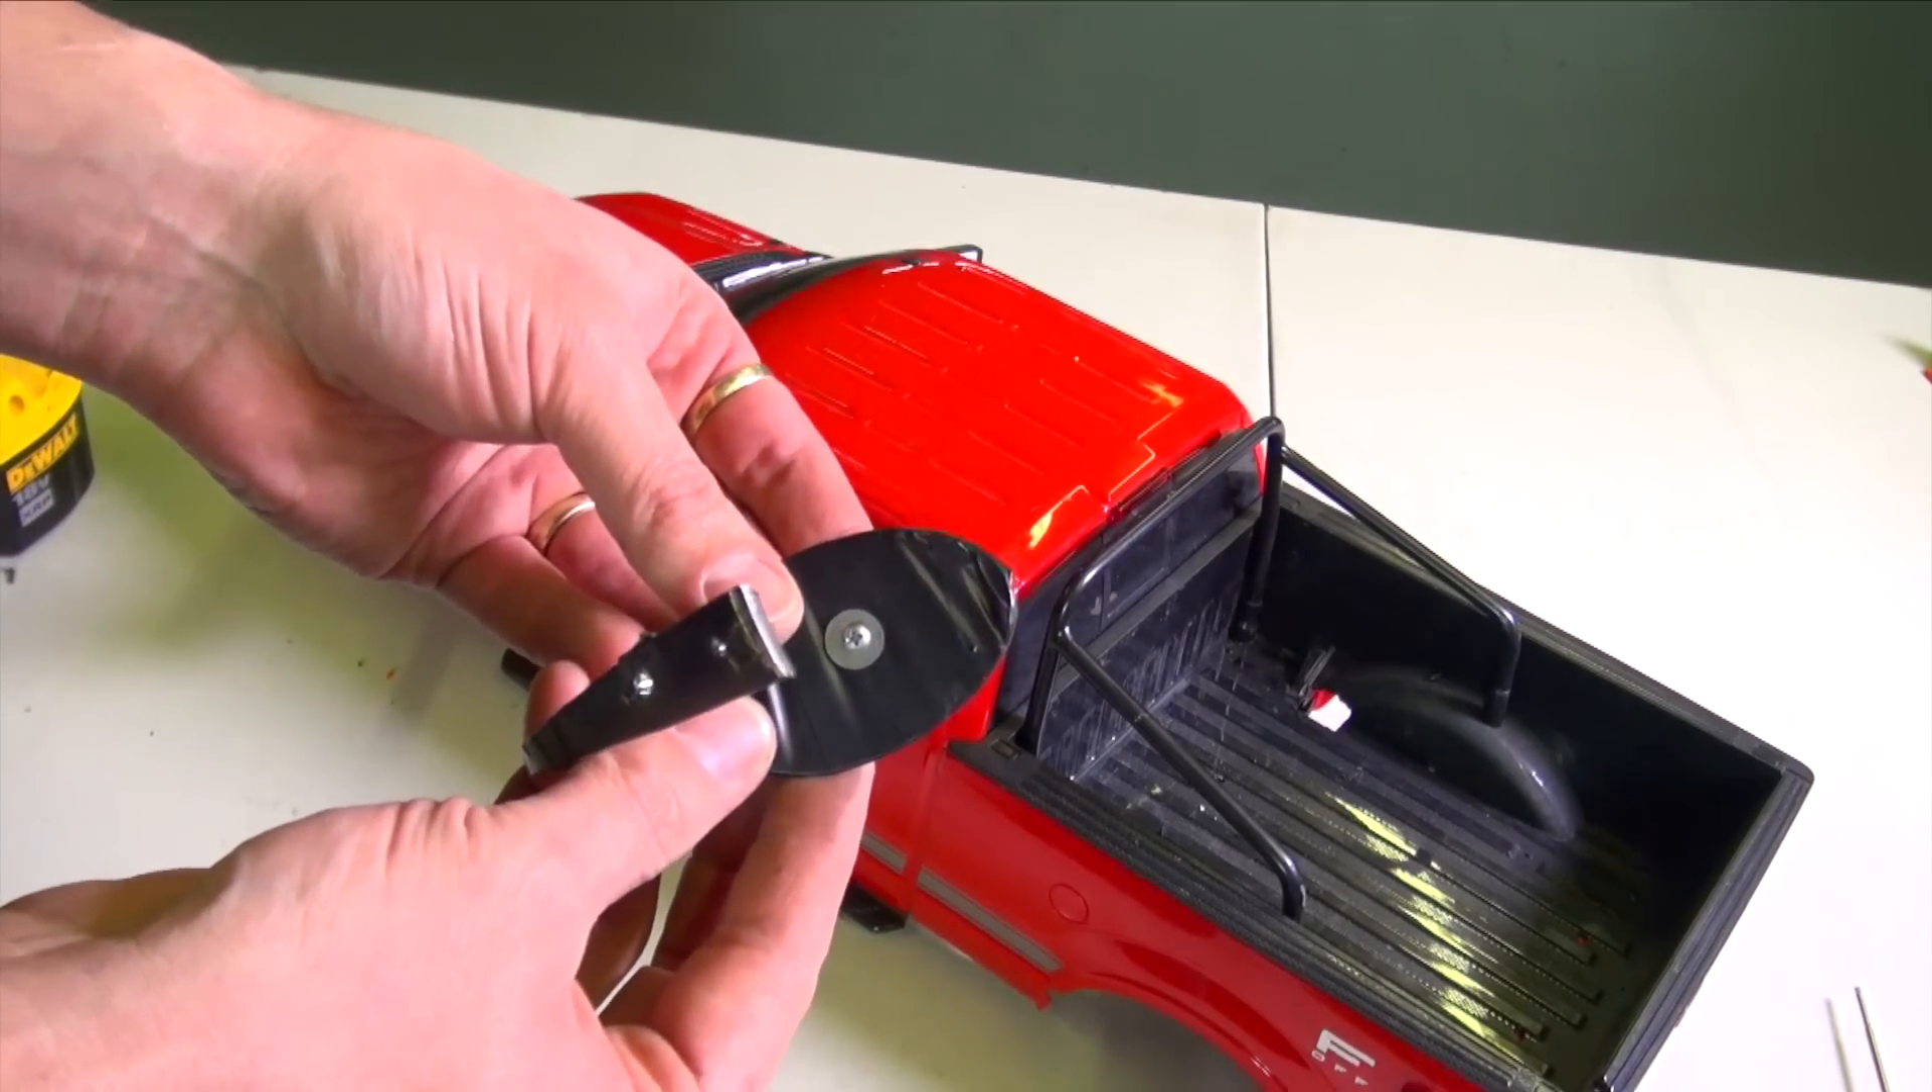Okay so with the hole drilled right through the spoon. I put in a small washer.